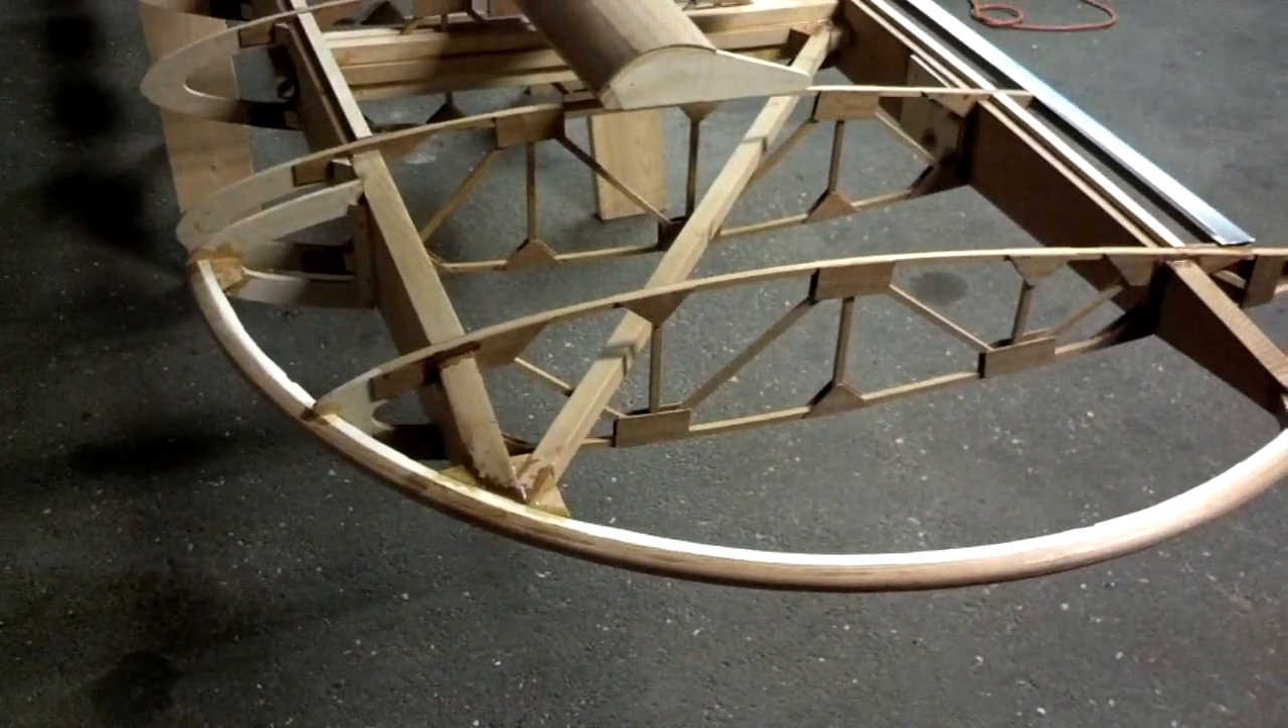This is the left wingtip bow installed on this wing.